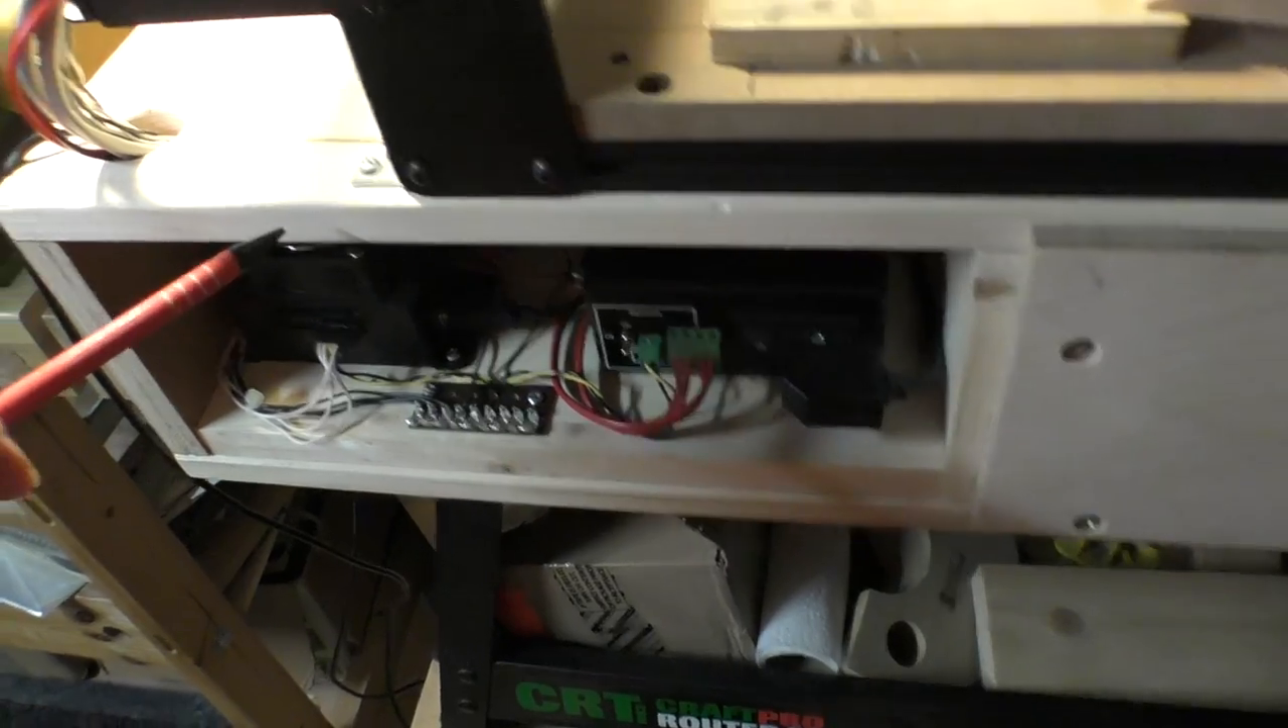I still need to put a front panel on here to keep the crud out.